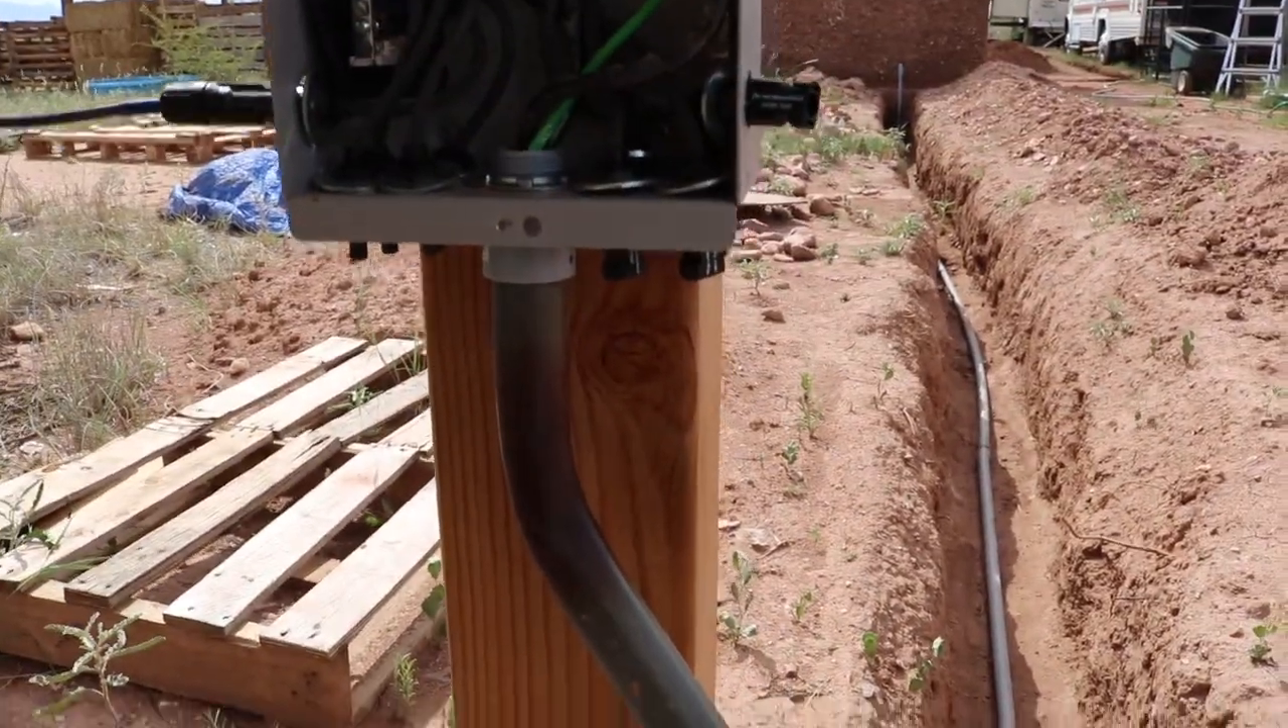He was able to make a connection from the conduit down here over to the combiner box and uh that's looking really nice.